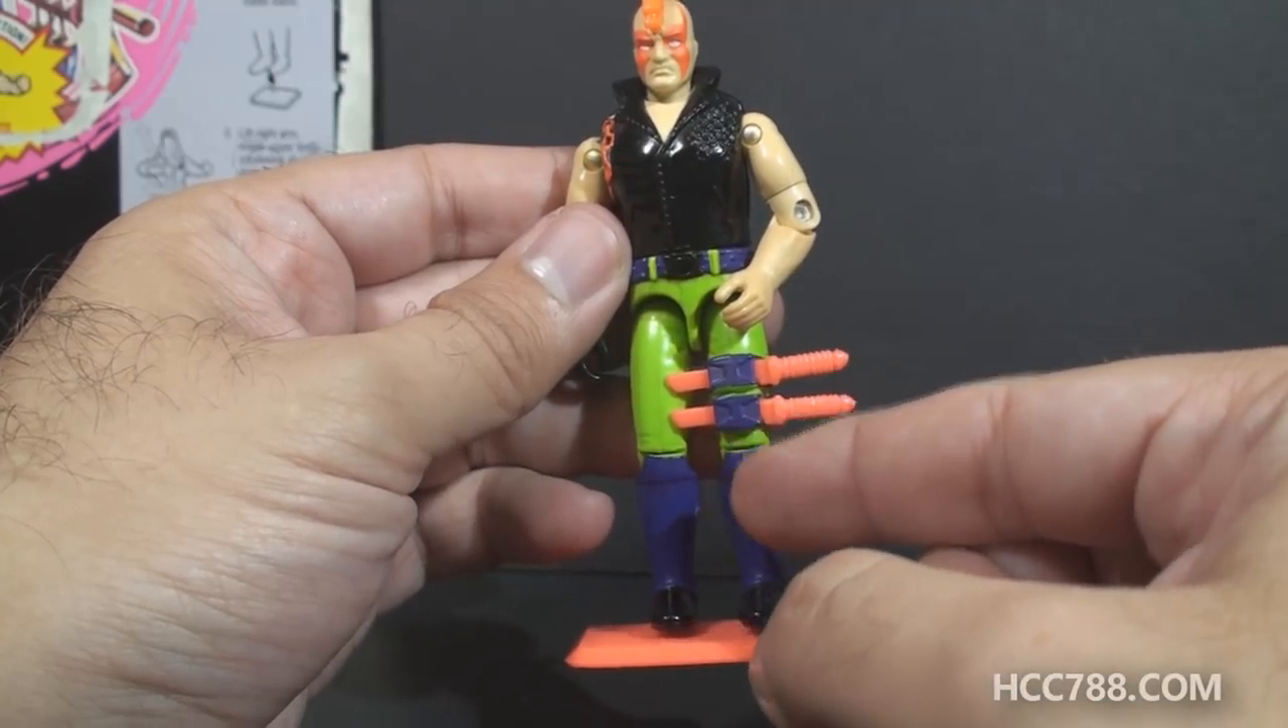They're sticking out really far on the outside, and on the inside, they're kind of stabbing his other leg.